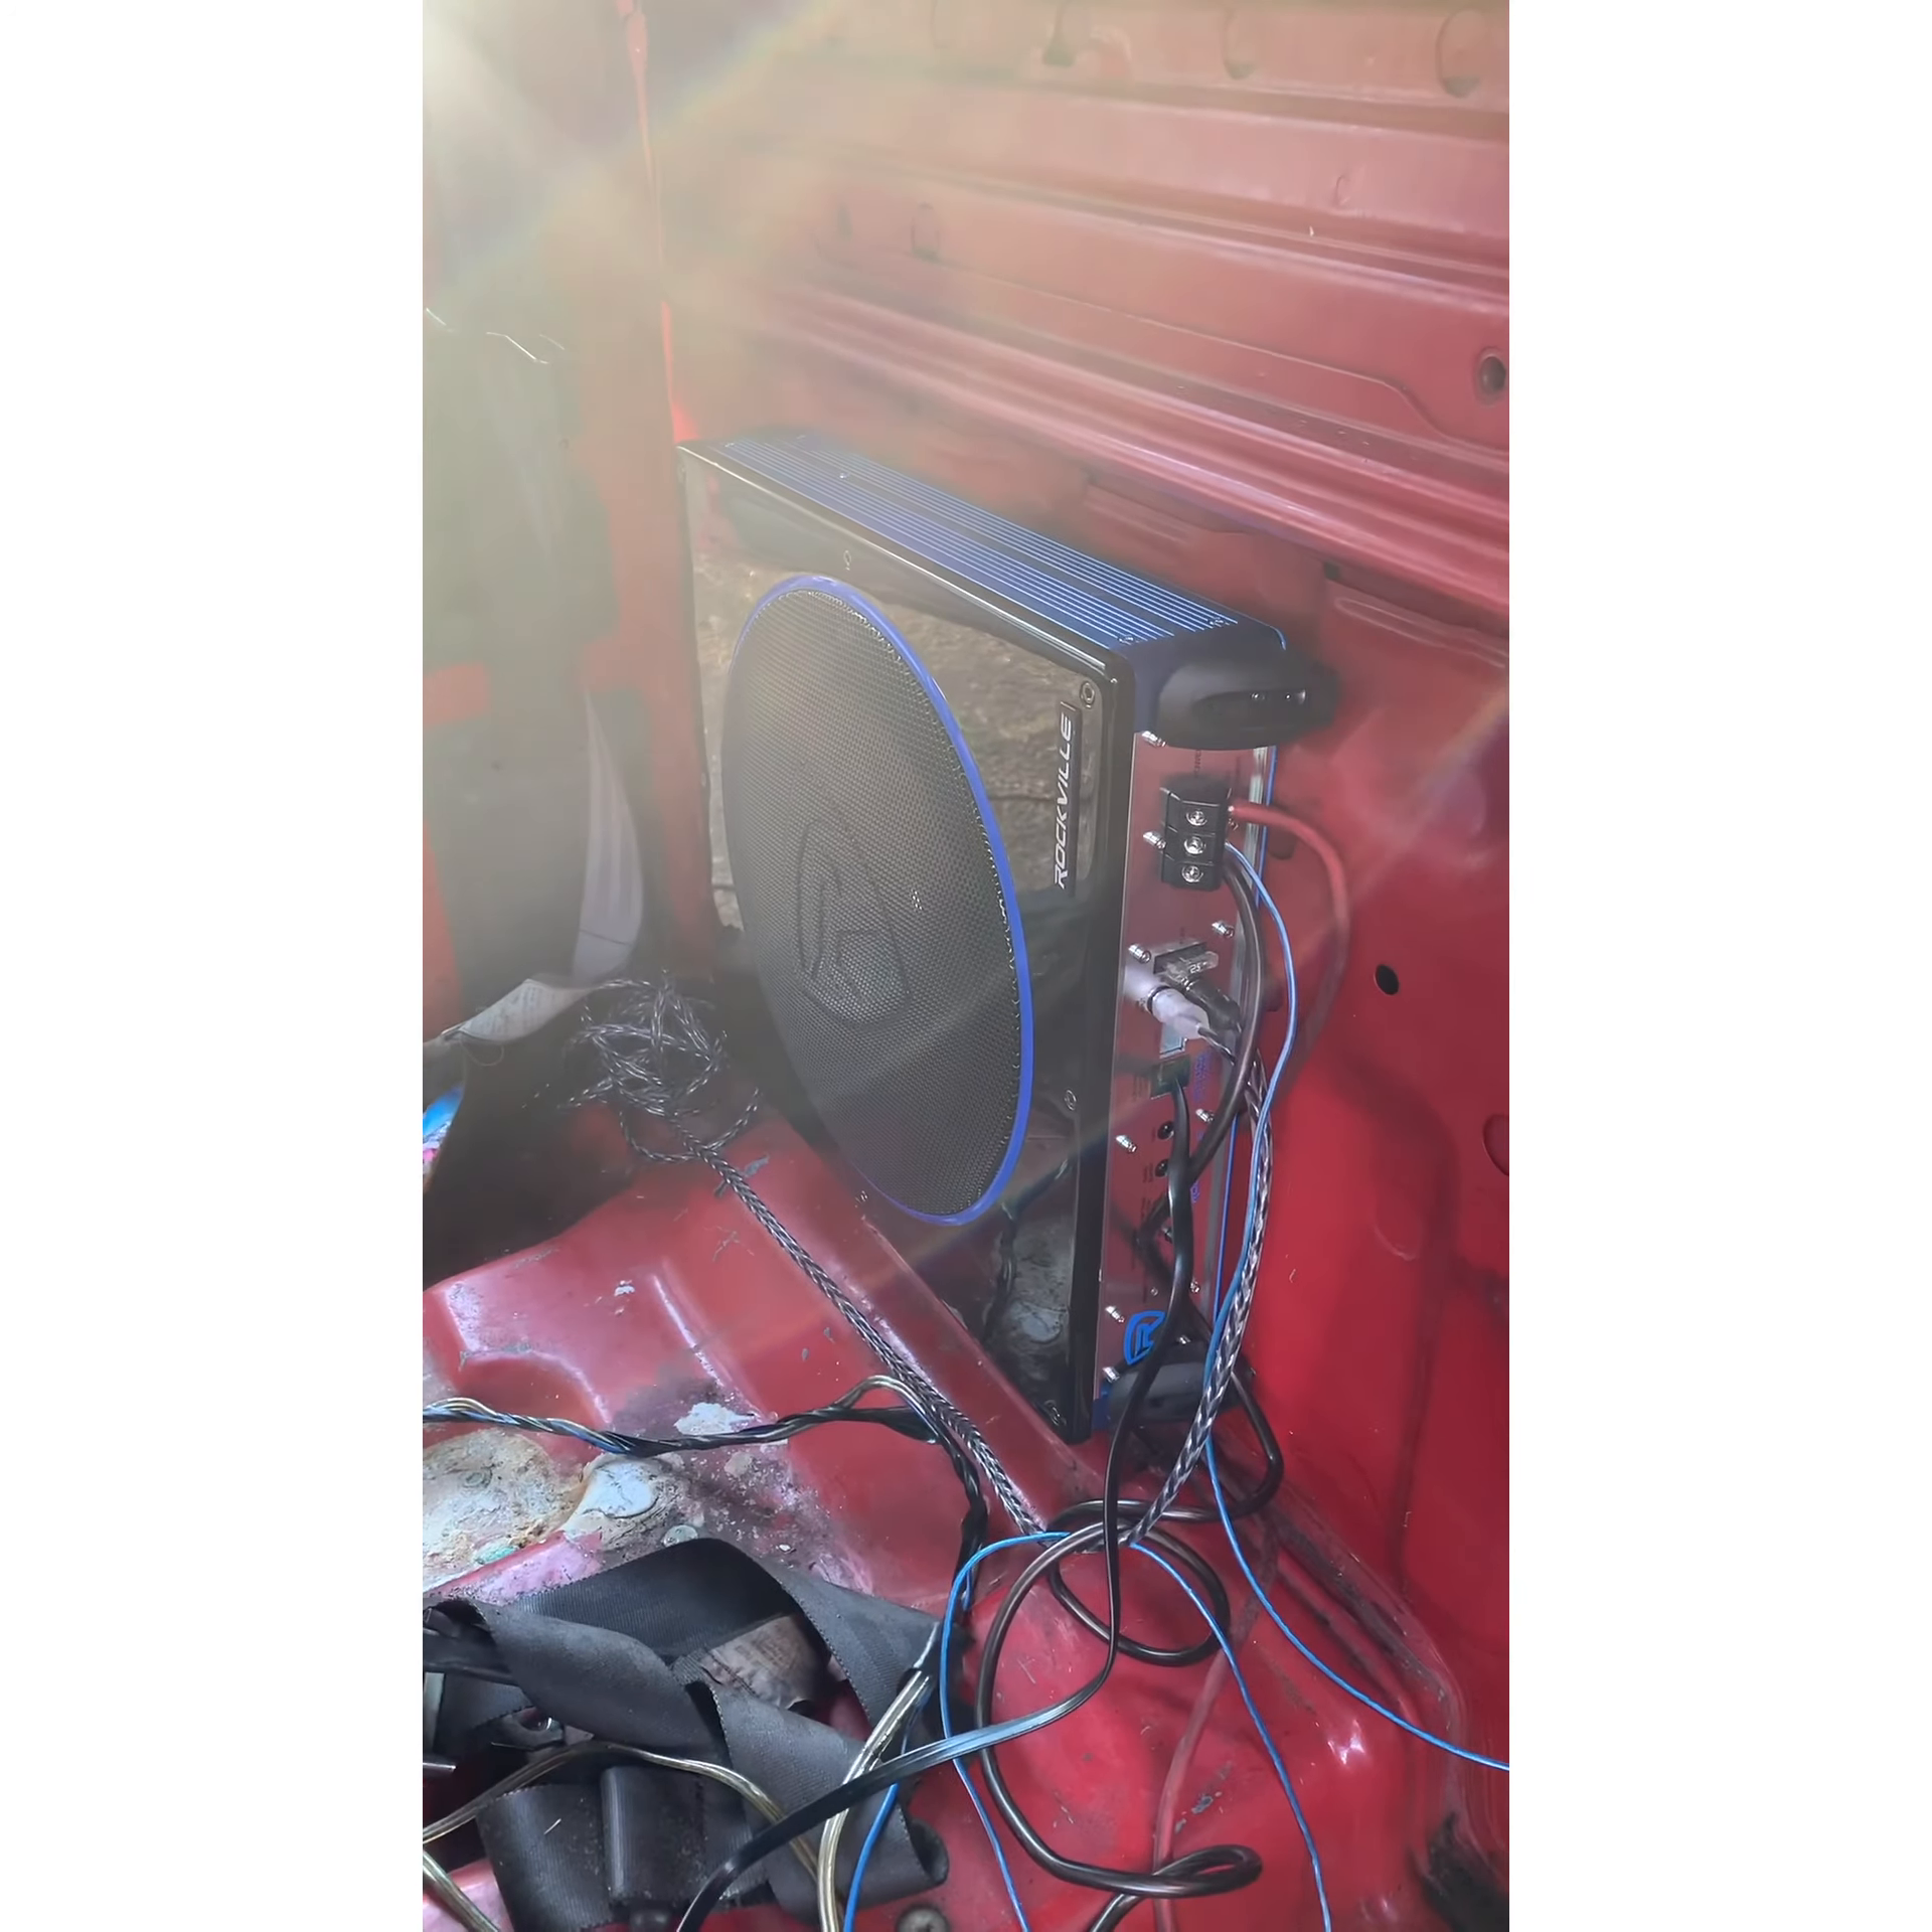See we got the amp slash sub hooked up right there.